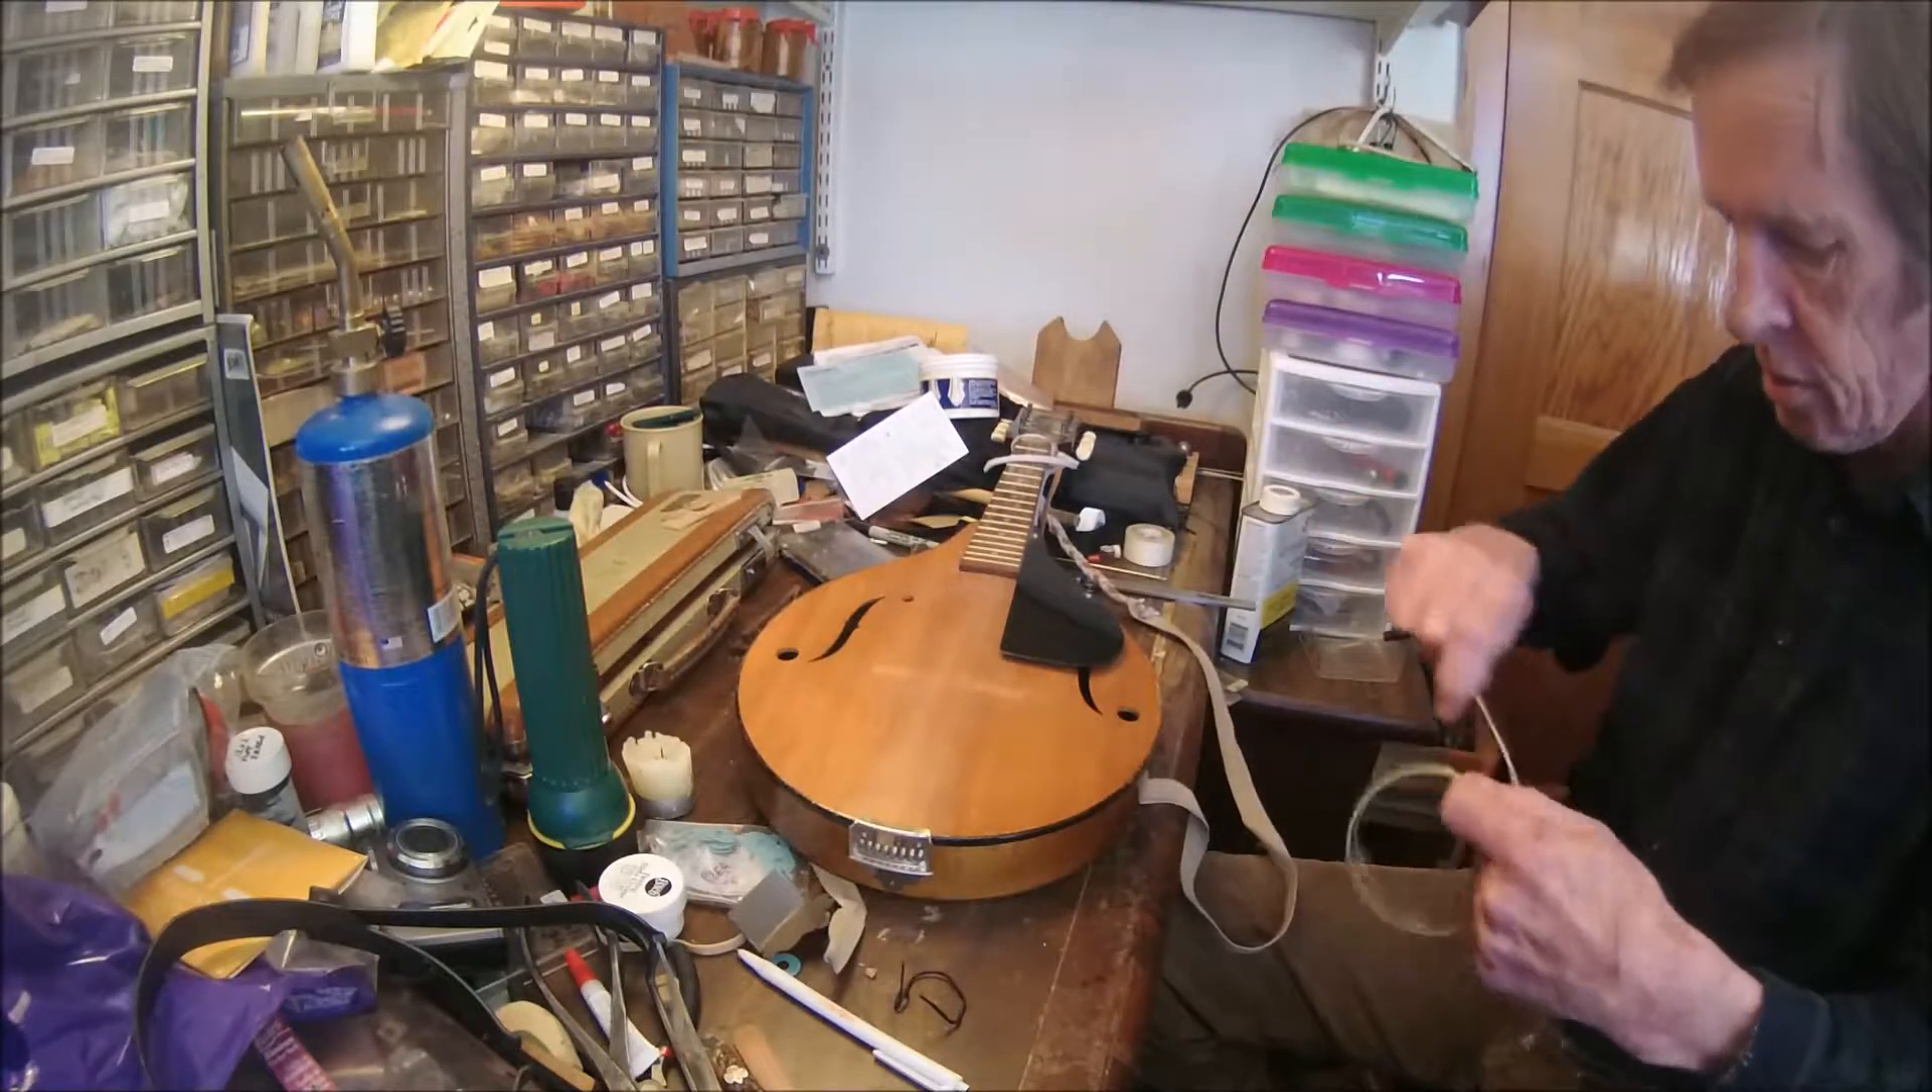The strings are off the bridge is off.